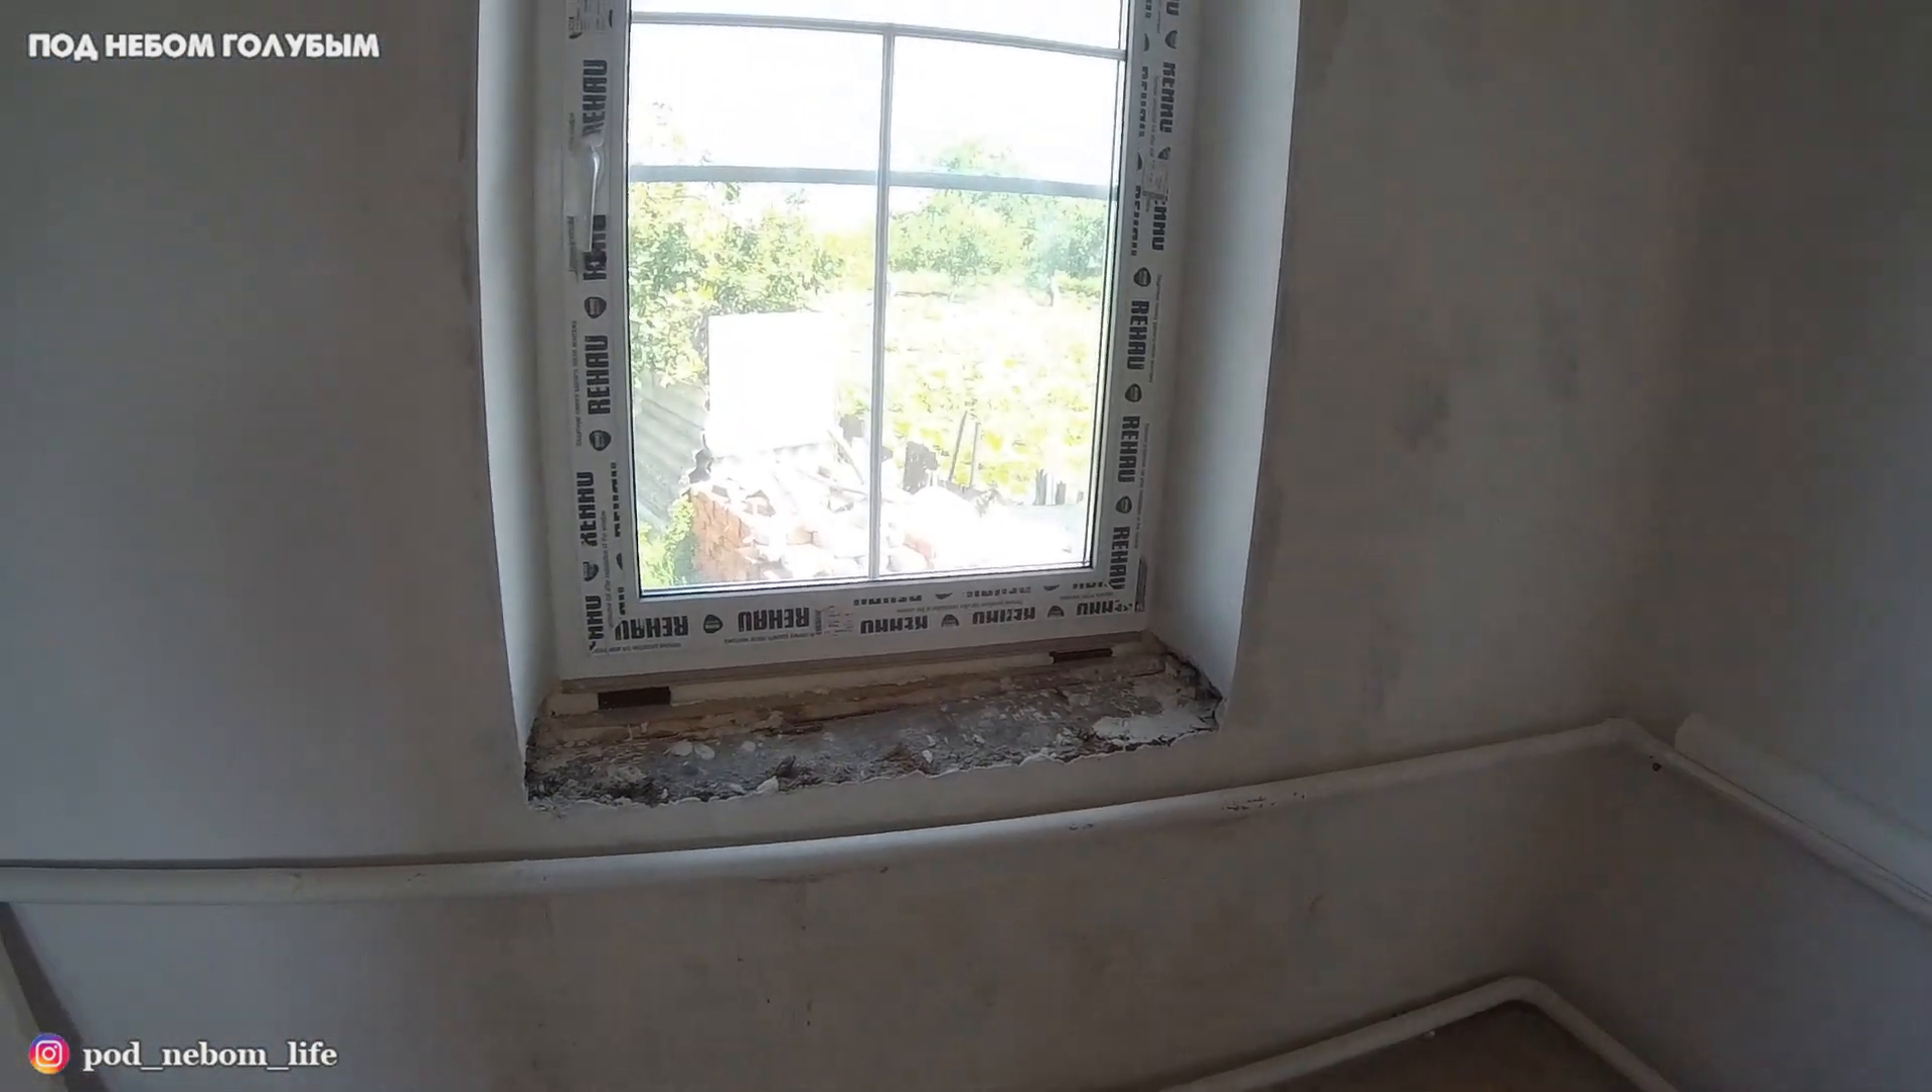Короче стена ждет когда подоконник сюда тоже встанет.